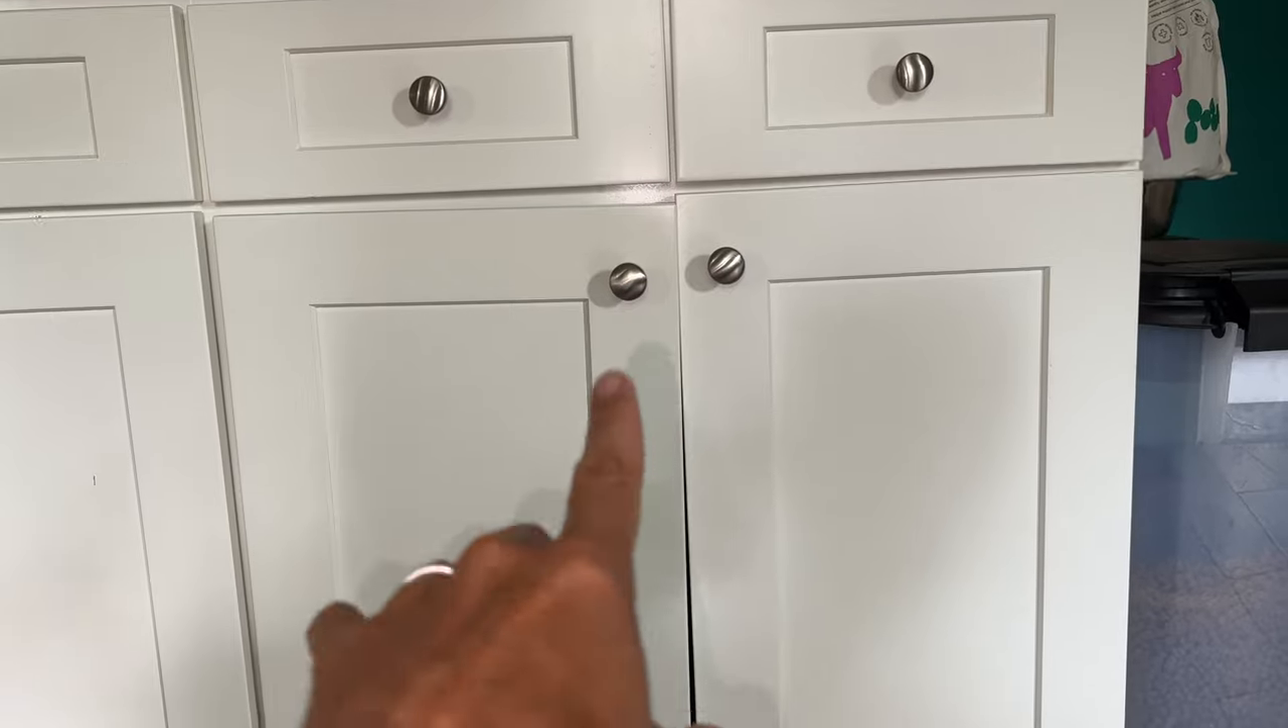As you can see there, those doors are not even, right? We got one sagging really bad right there.